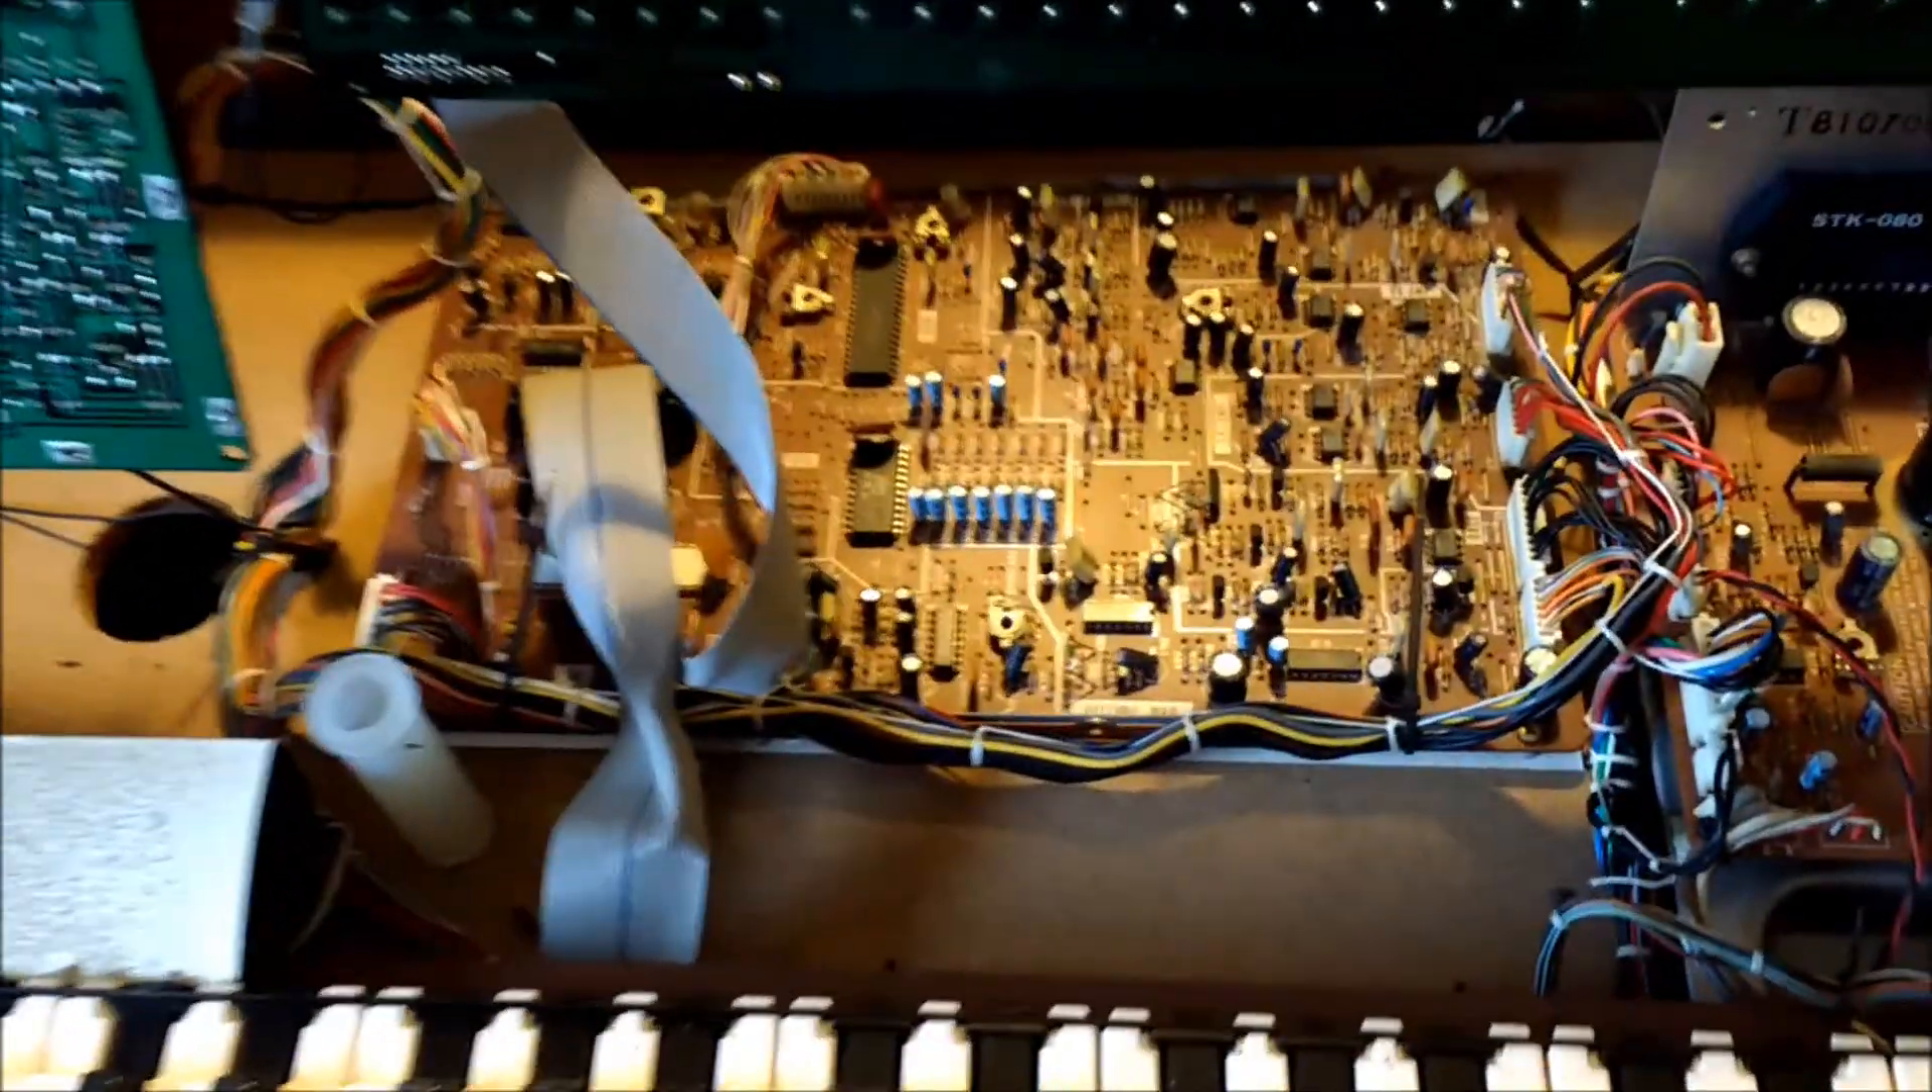And looking now, I've just taken the cover off the main circuit board.